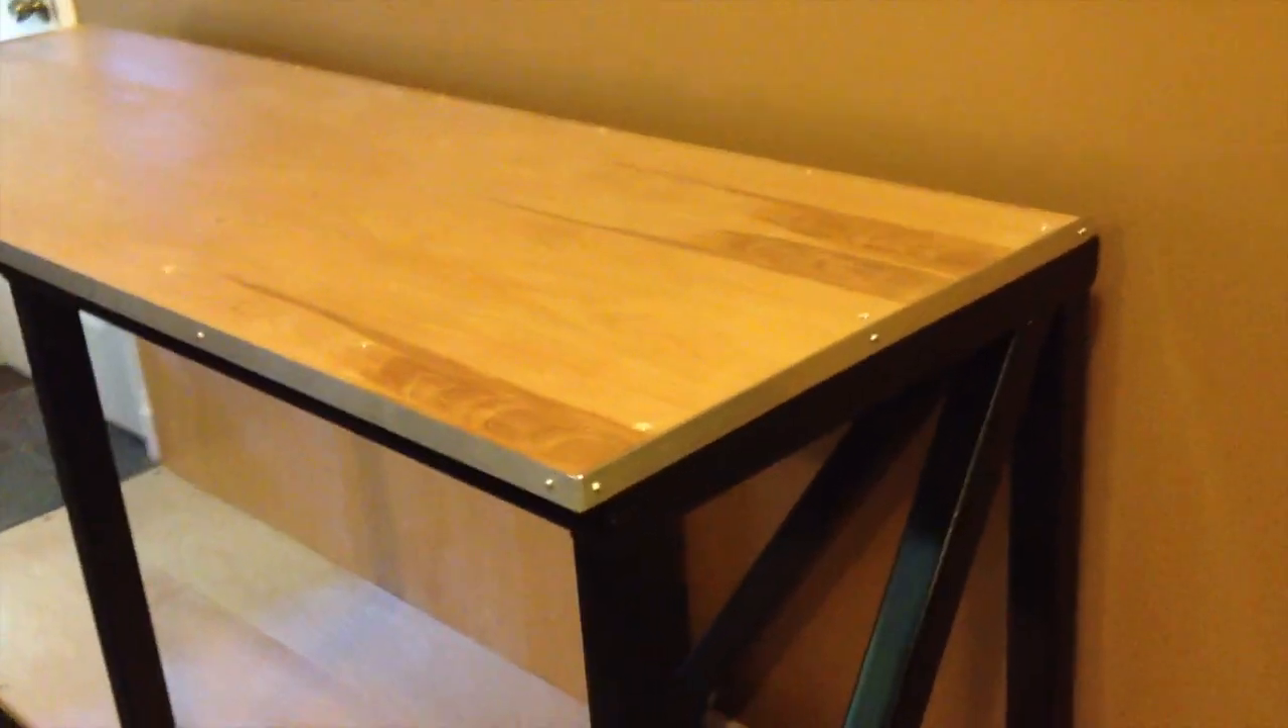Okay so here's the wood all installed and i've trimmed it out with a little bit of aluminum around the side and just to basically give you a a little close-up of what i was talking about.